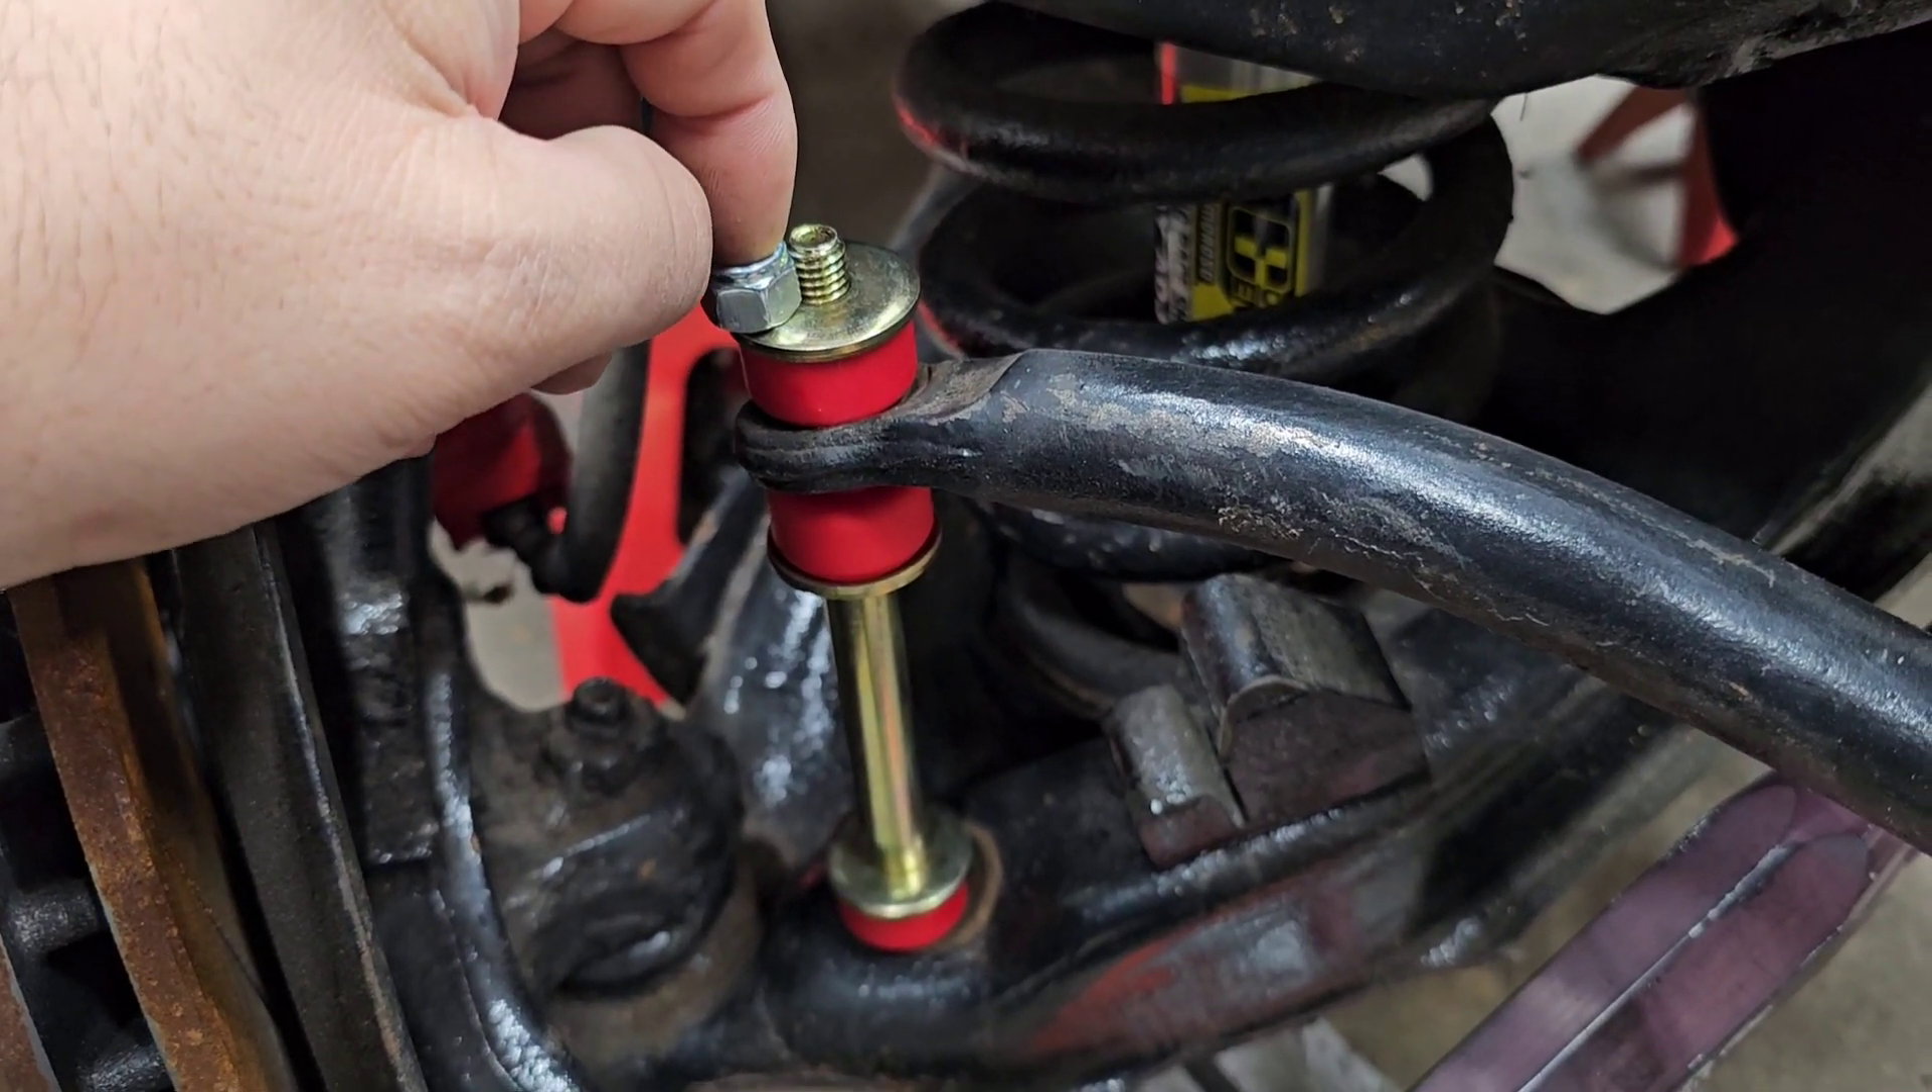Without tightening anything, as you see, we have a lot more thread there, and actually, we can get the nut on now.